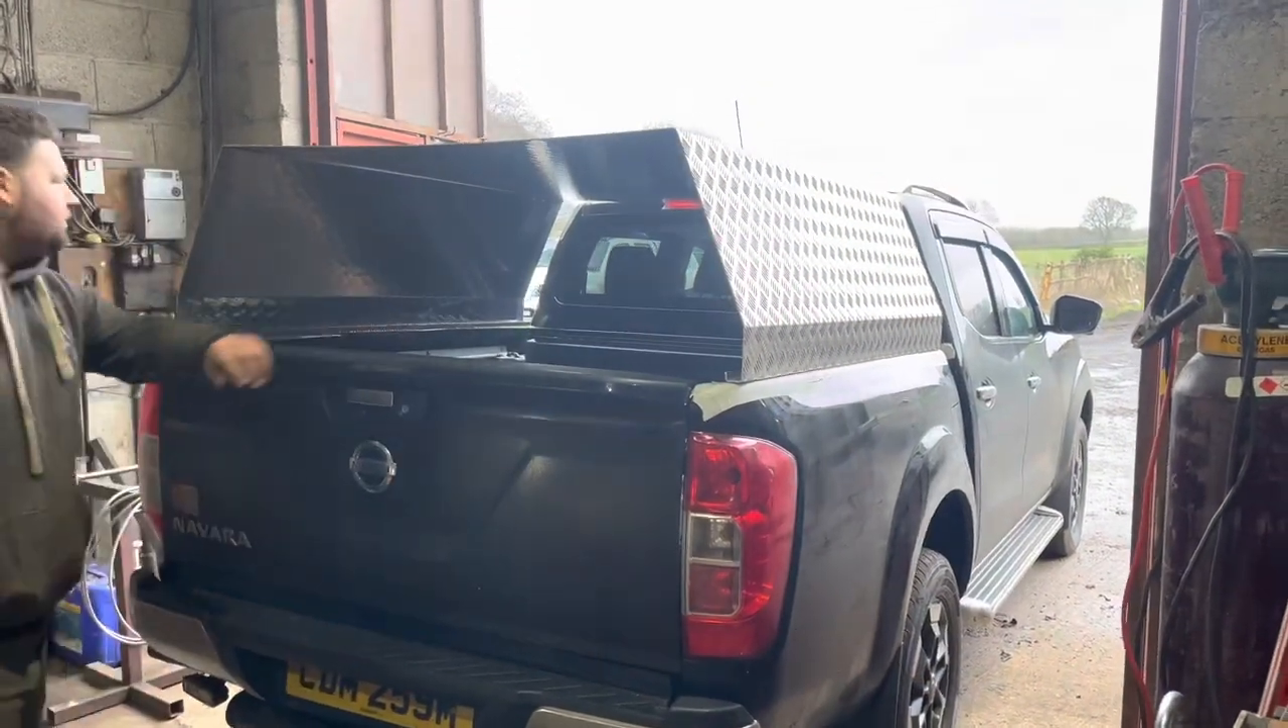We've got the folded aluminium piece on the car for a trial fit all looking good.